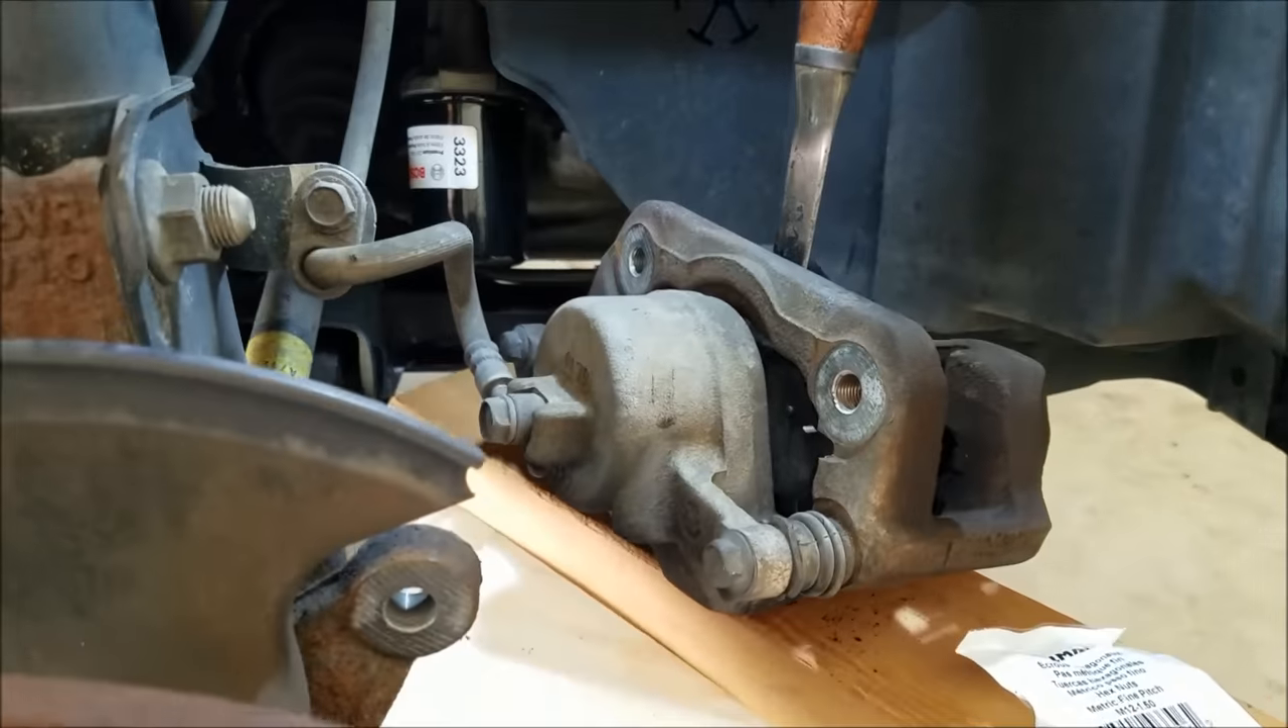I've taken the brake caliper off you know the caliper and the bracket and everything.